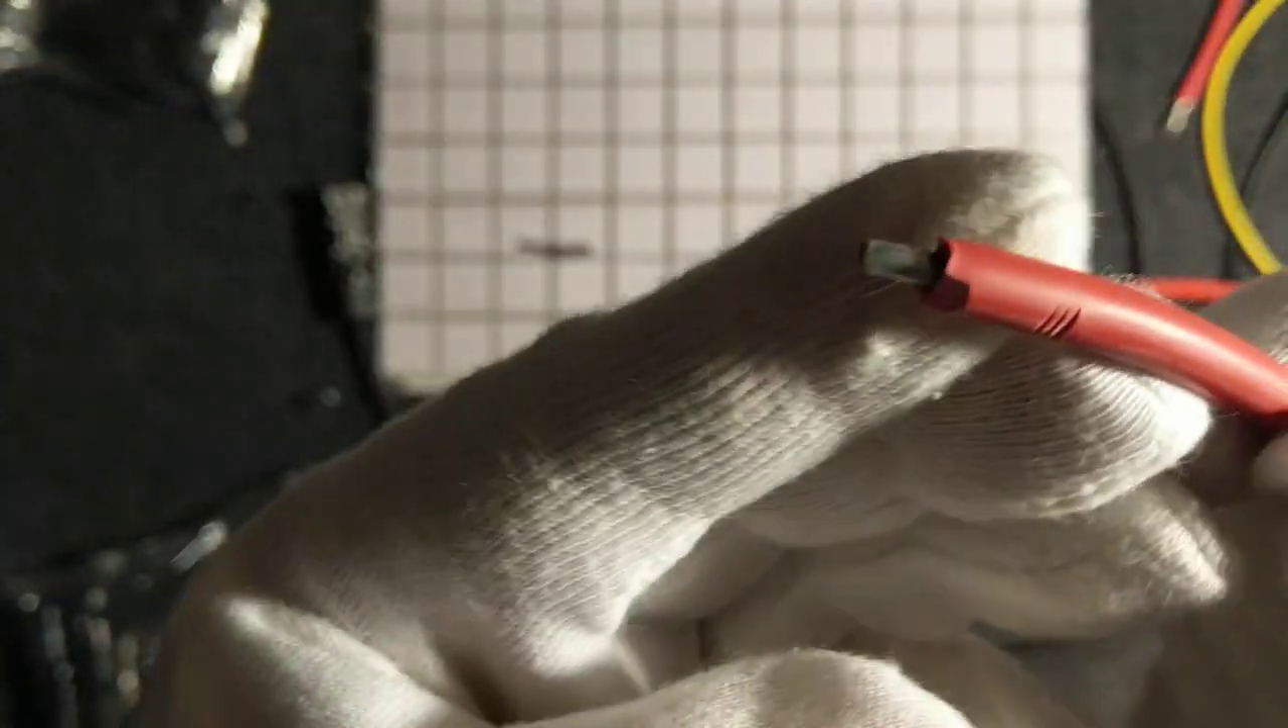So, I have removed the insulation.